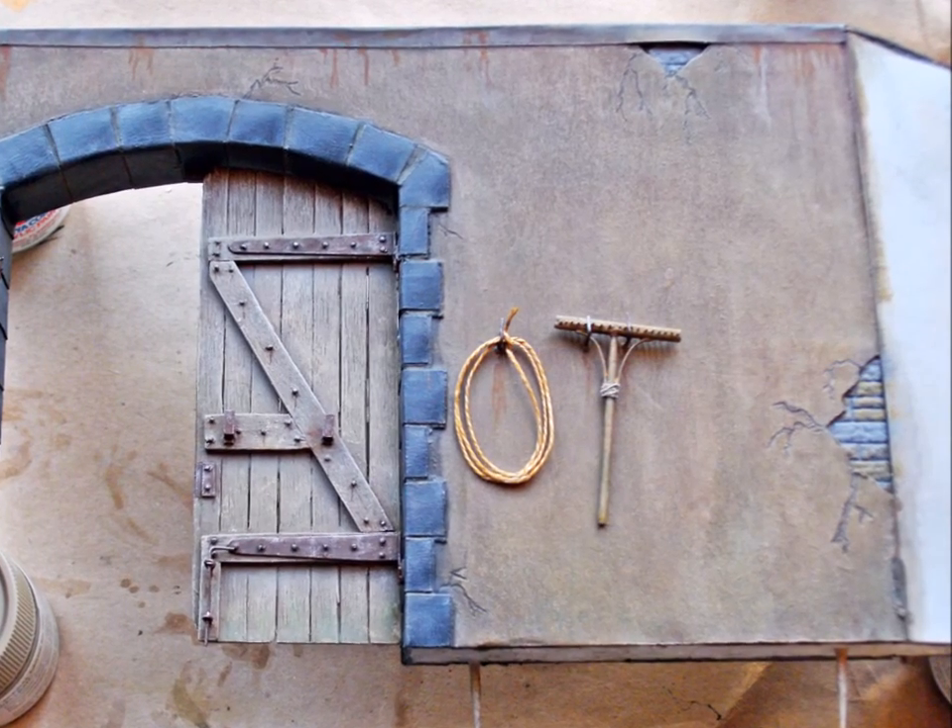To finish this side of the wall I attached my scratch built rake and a rope.